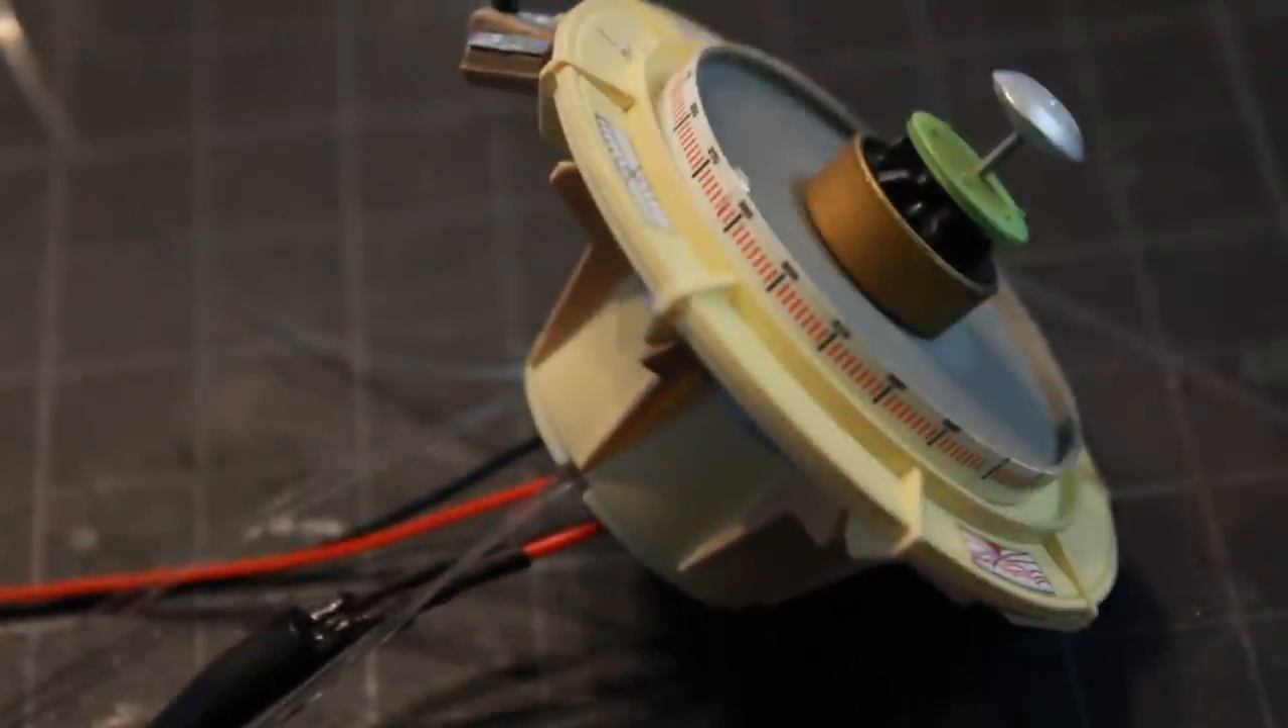Here we have the entire astragator assembled except for the clear plastic dome which goes over the top.